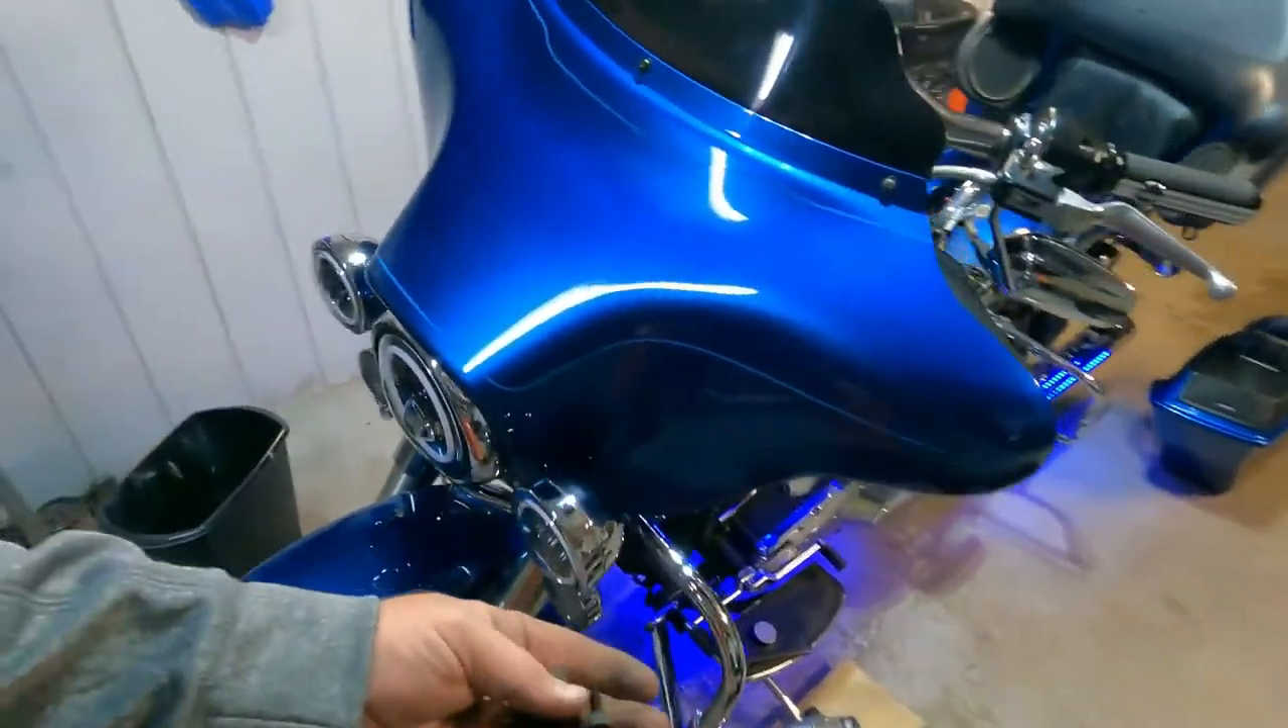Got the front fairing back on and everything.